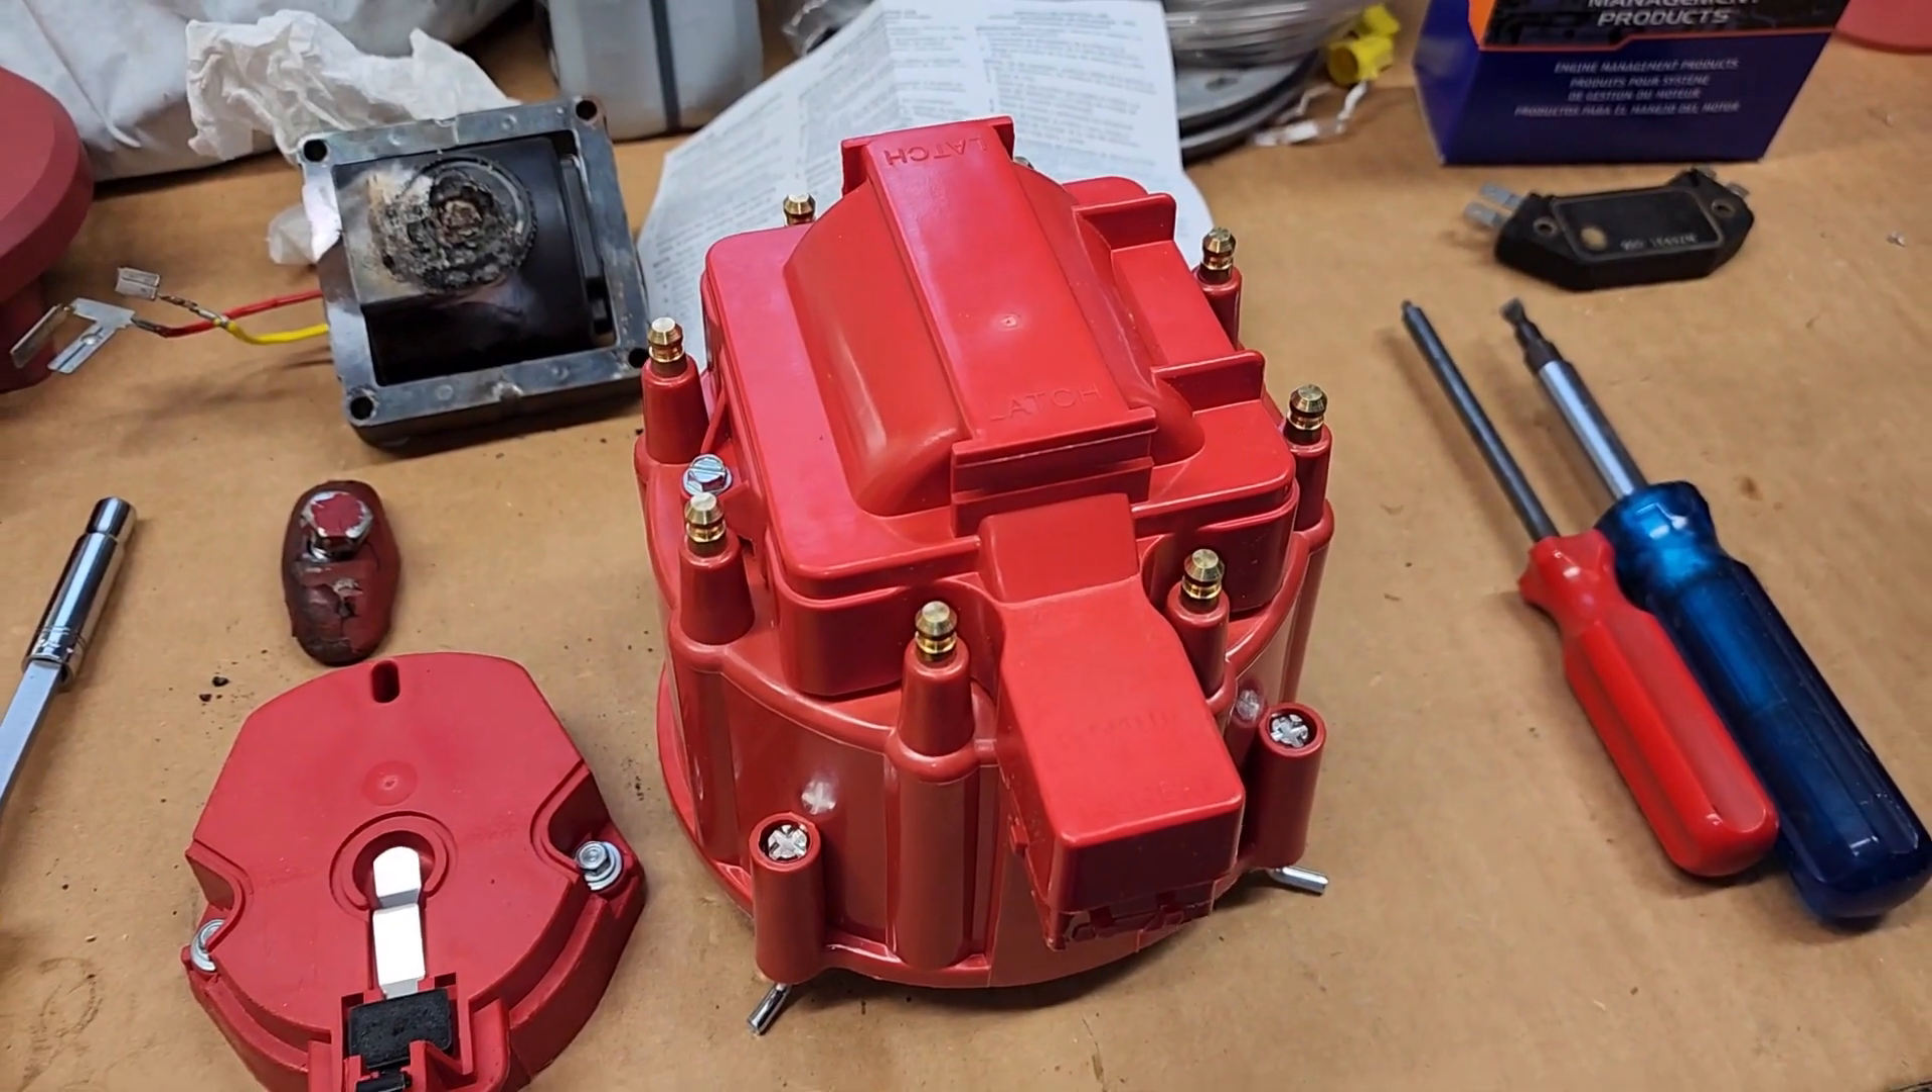Cap is put together now. Got the dust cover on there. It's ready to go.